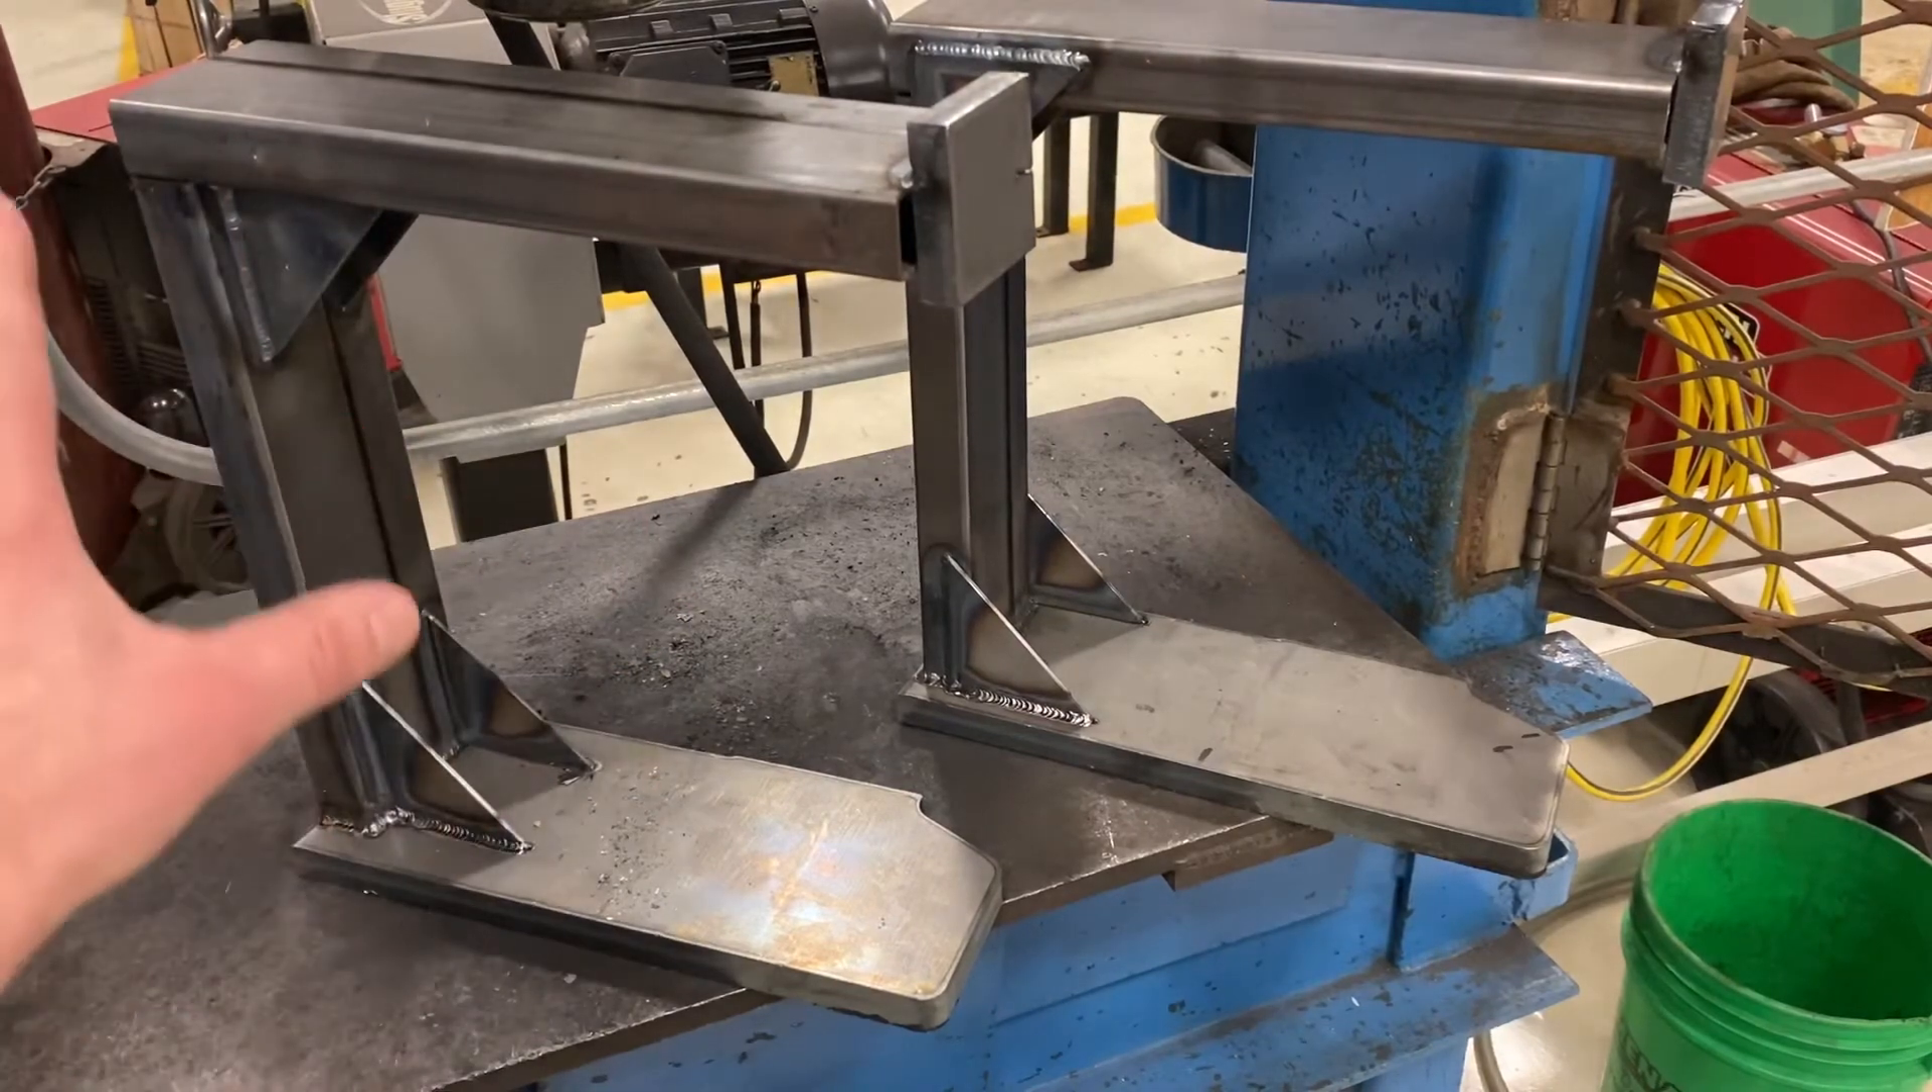On the bottom to that 5 8 plate, I did weld the tubing all the way around, and I welded one side of each gusset.